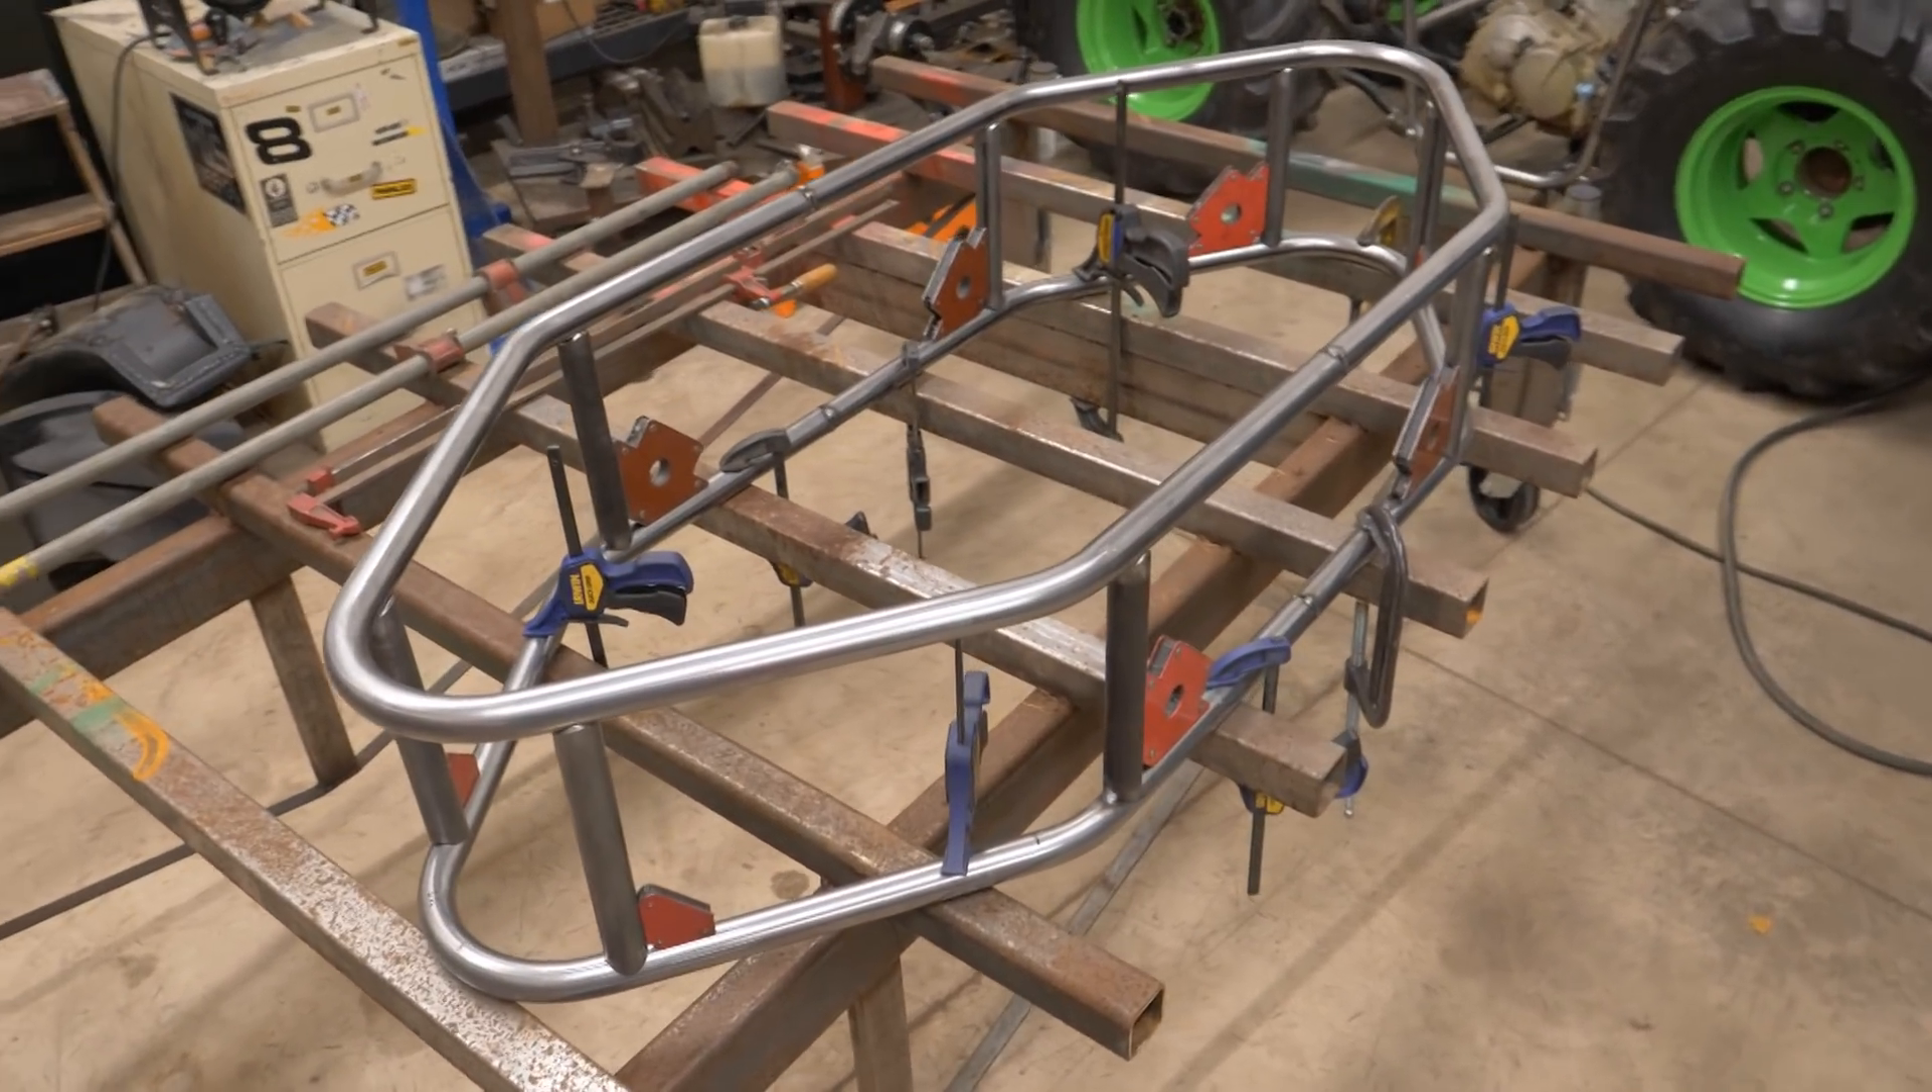Check it out we've got the main part of the chassis kind of mocked up here got some magnets and clamps holding it together.